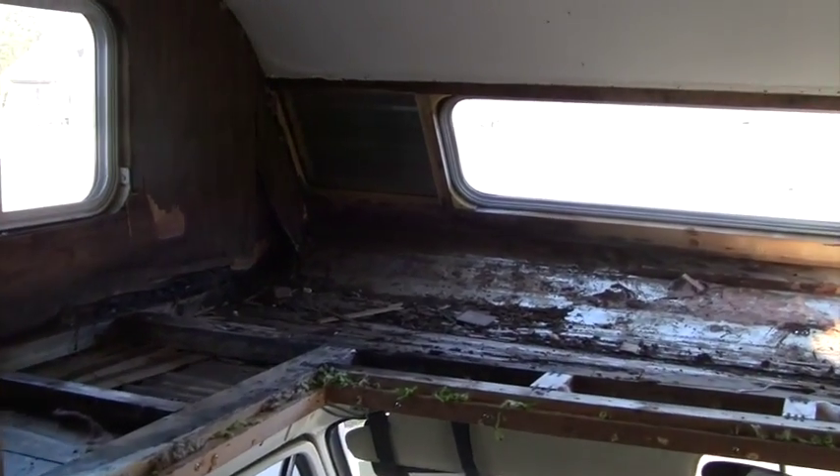Still working on taking up the what's left of the framing and this decking up here in this bunk over the cab.